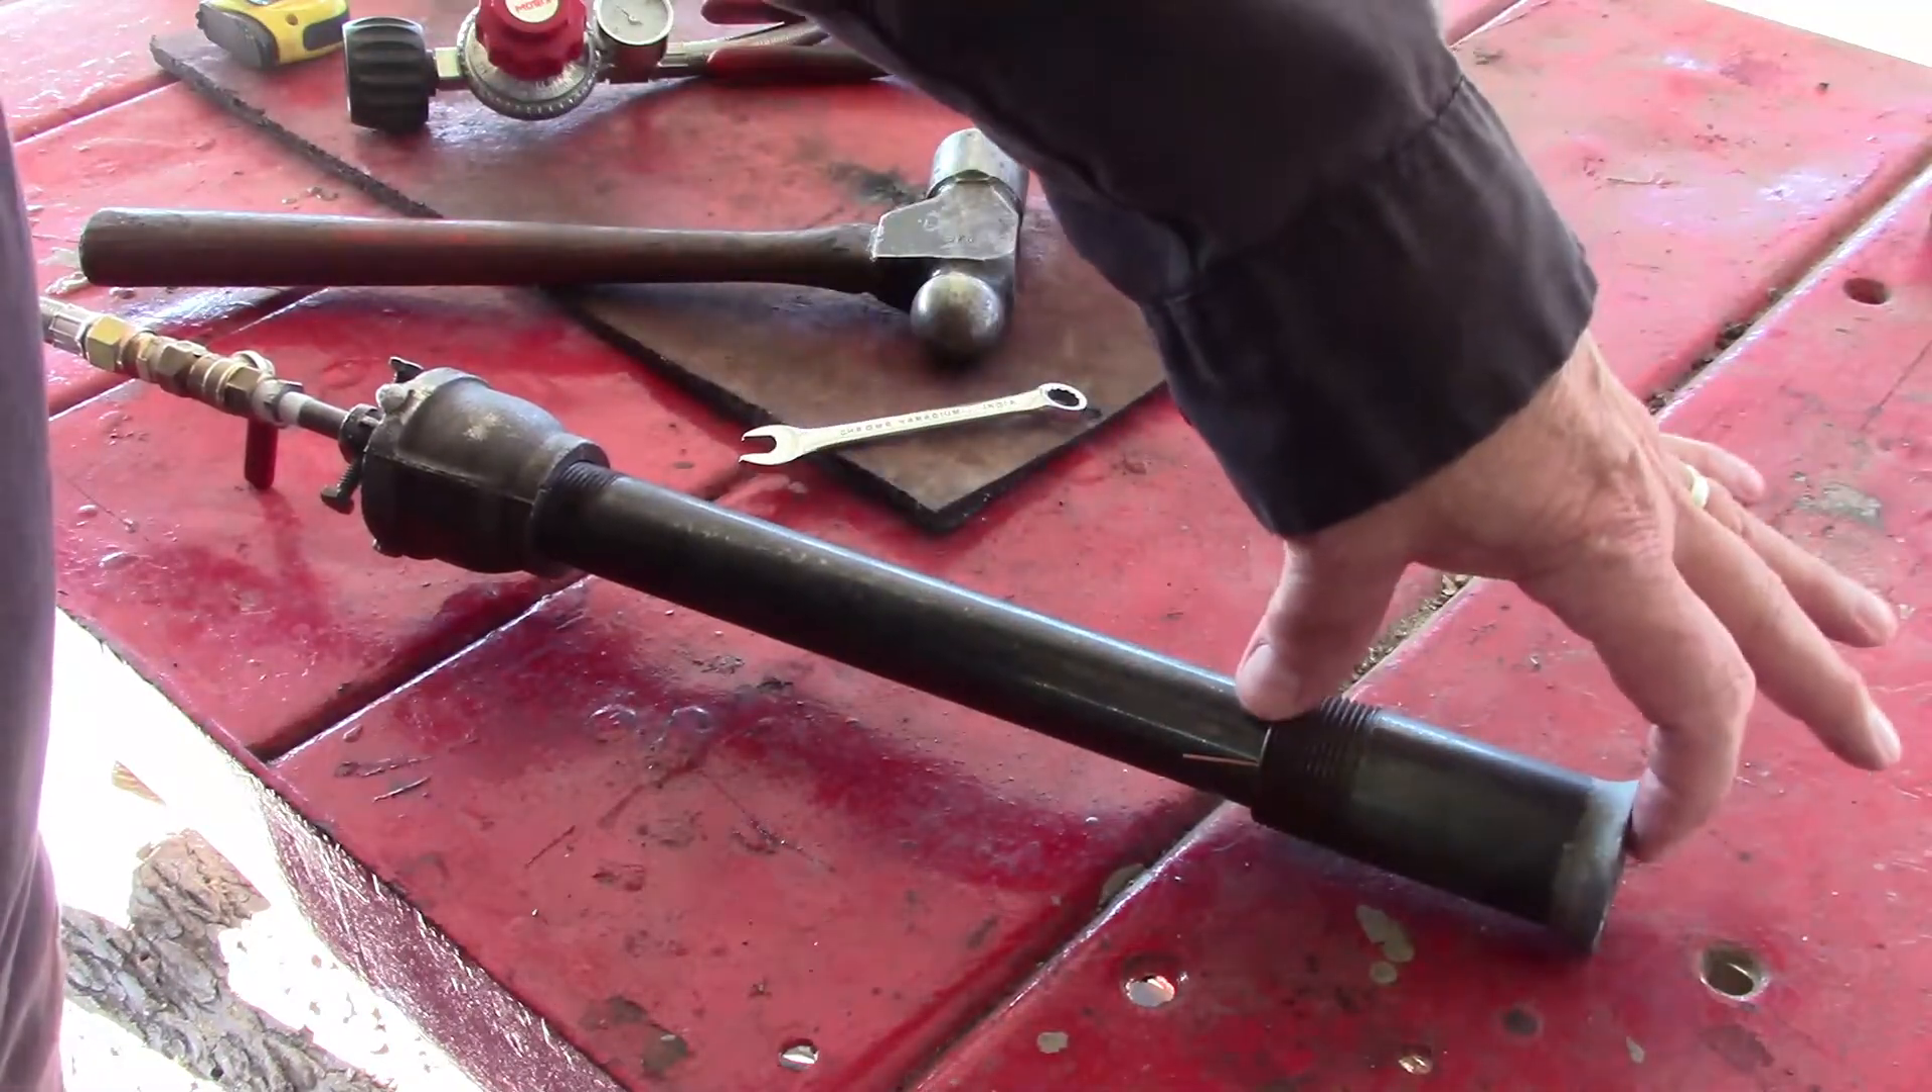What I've done right here is I've installed the end nozzle and it's just the next size larger pipe.